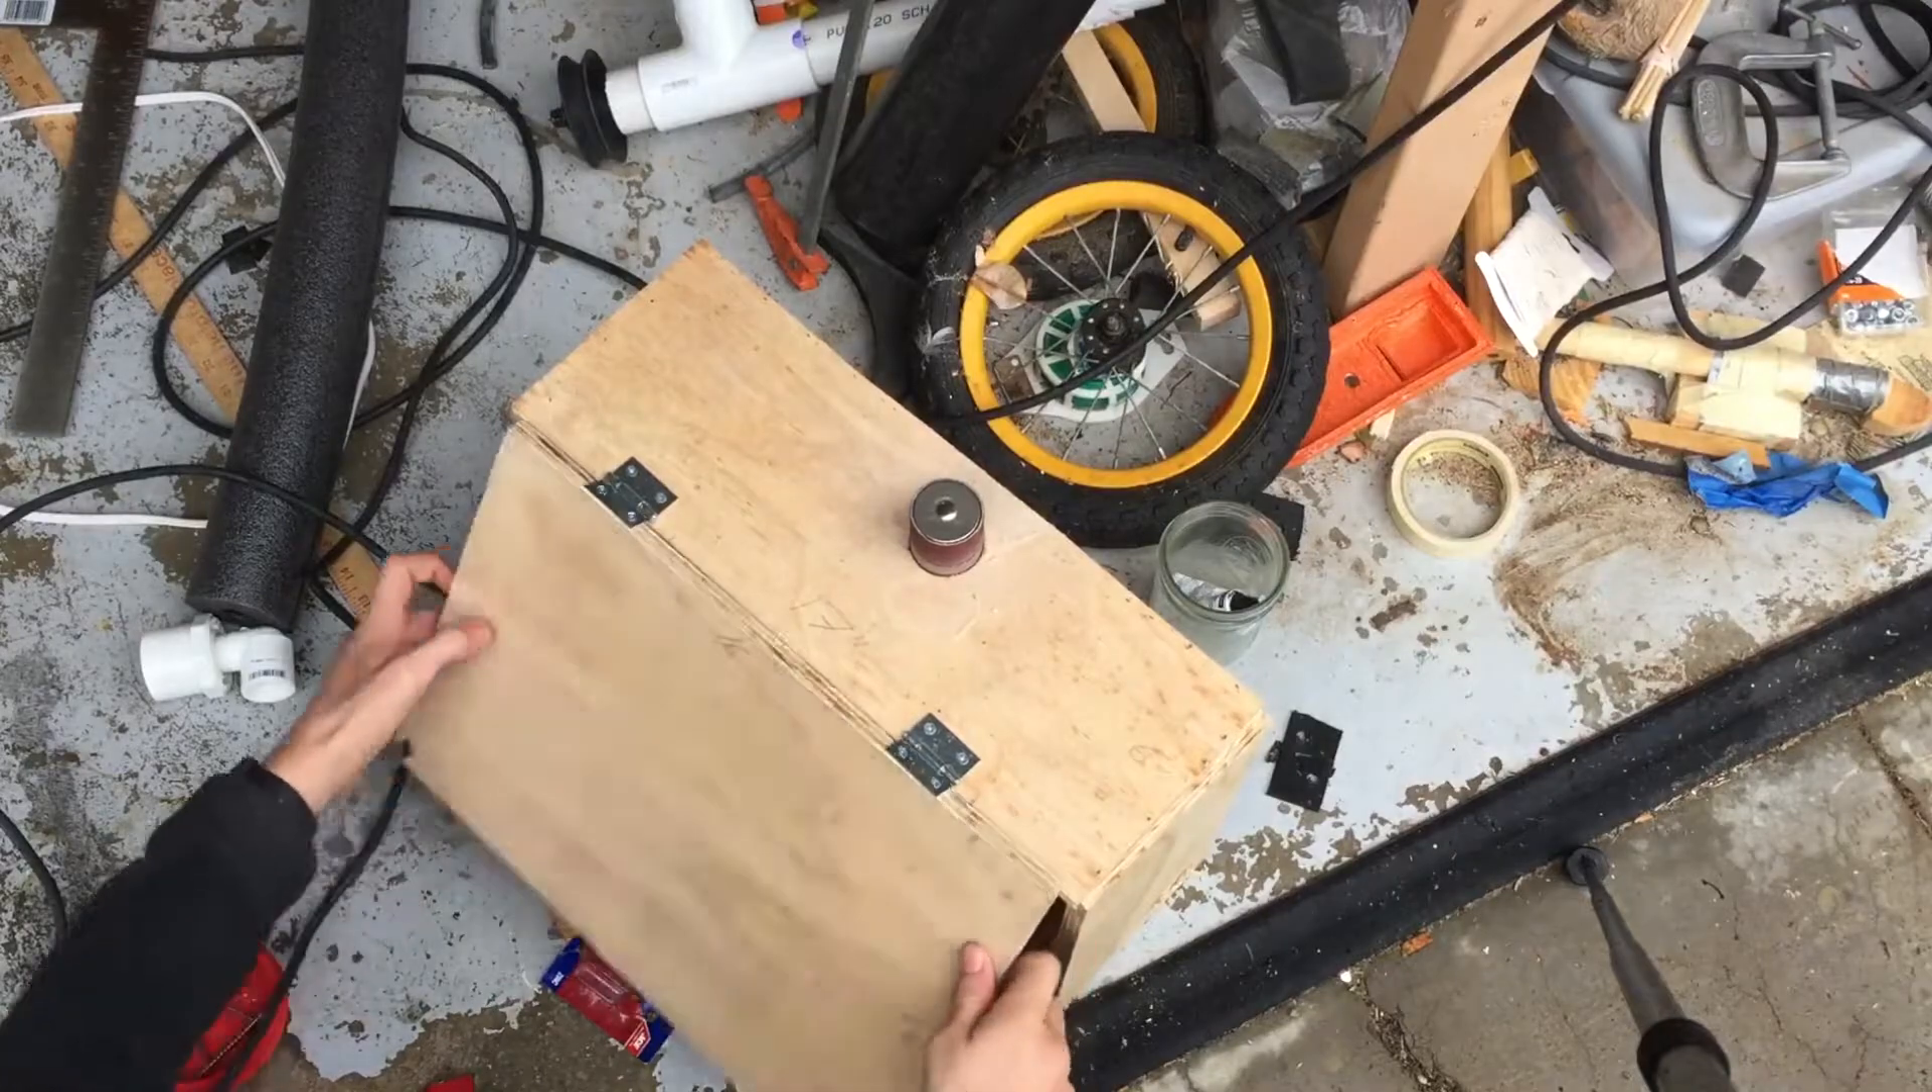Okay, so now I've got those hinges on. And as you can see, they open up really well and I can turn it on and off.